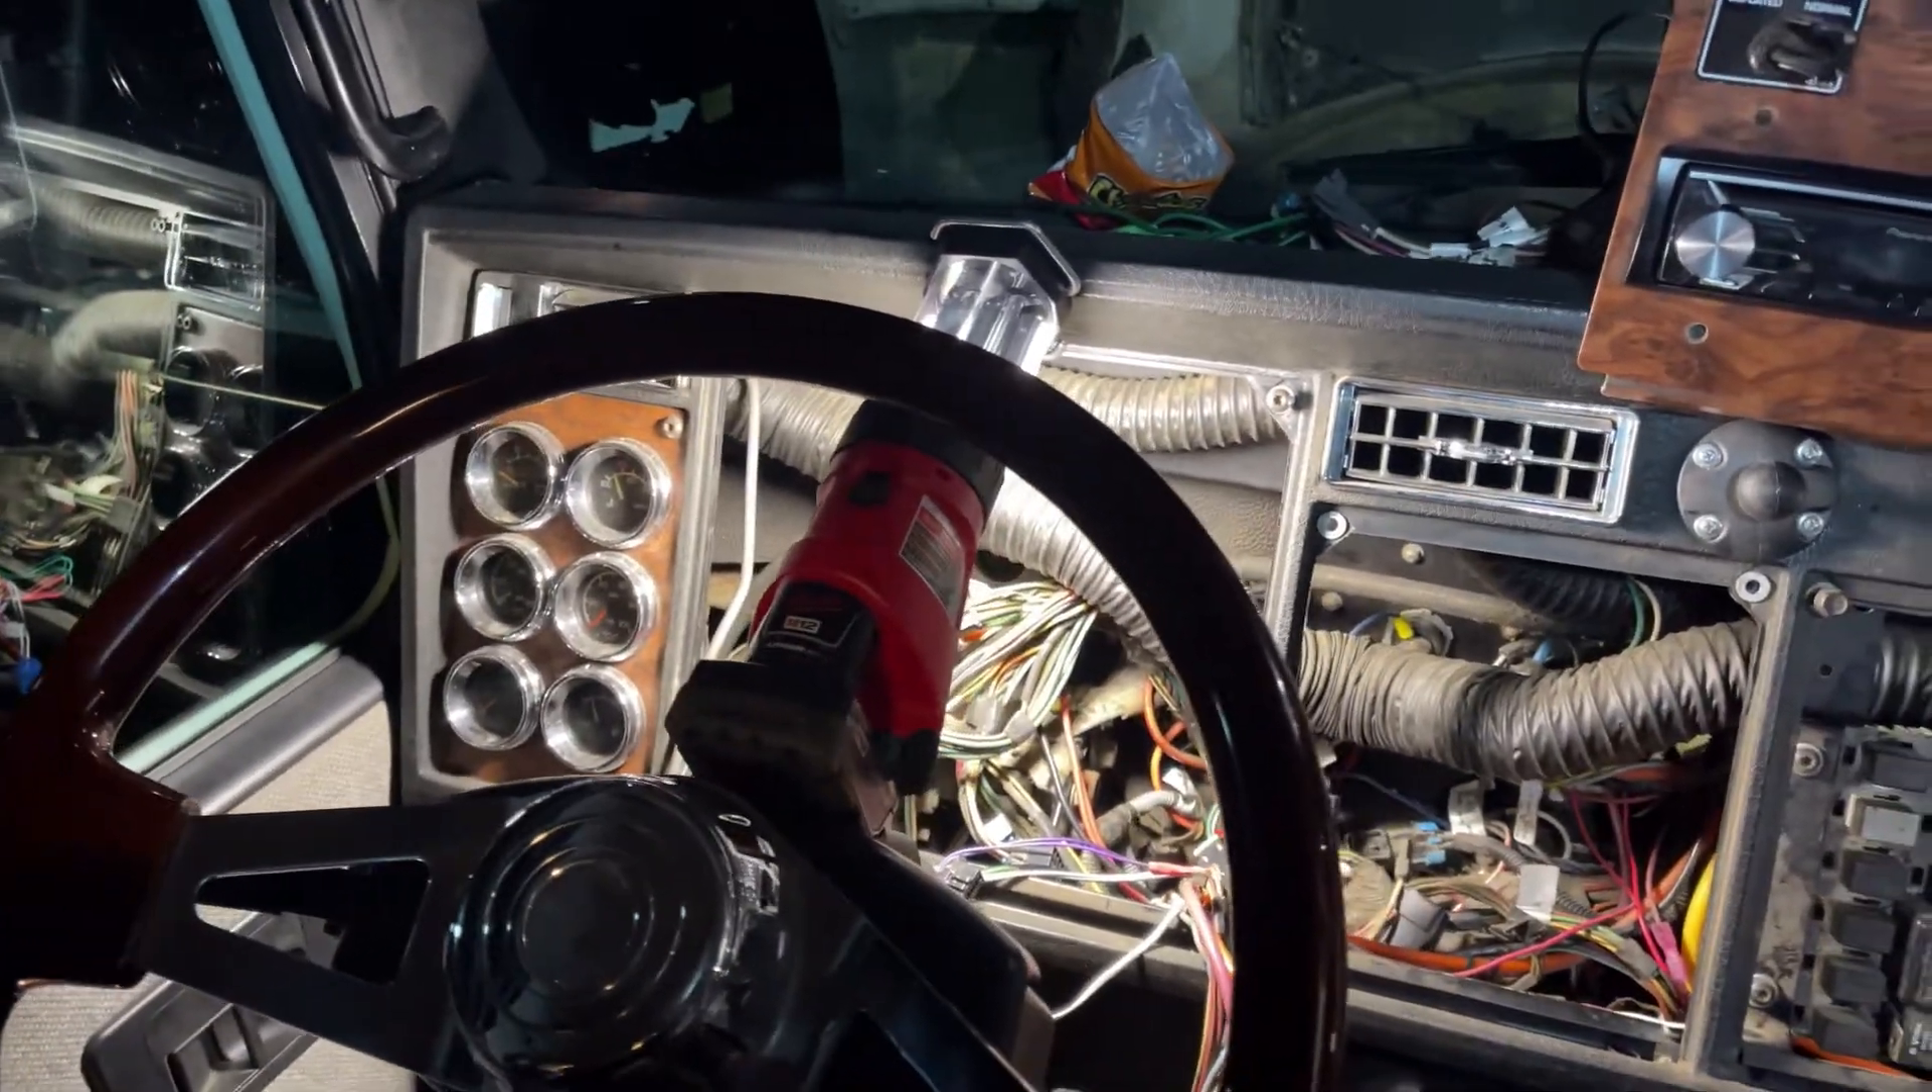As you can tell, I ripped the dash apart already.